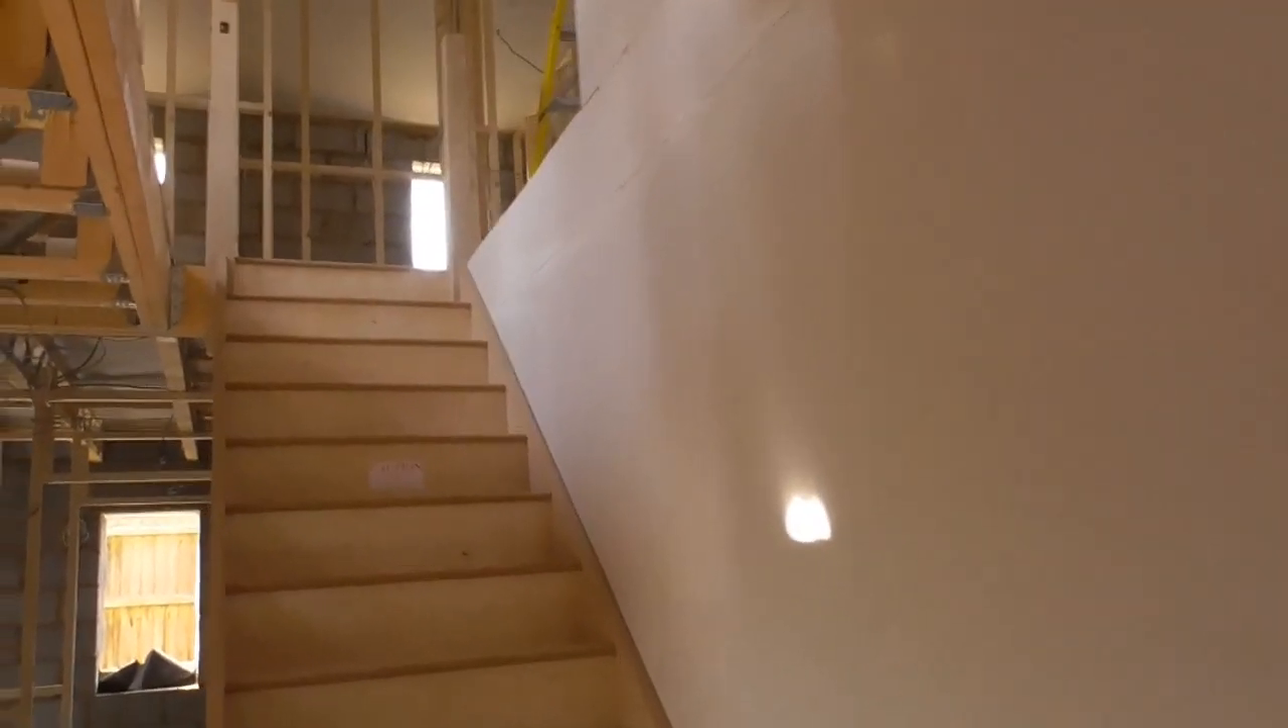Right, so as you can see there, stairs are in. Really happy with that.